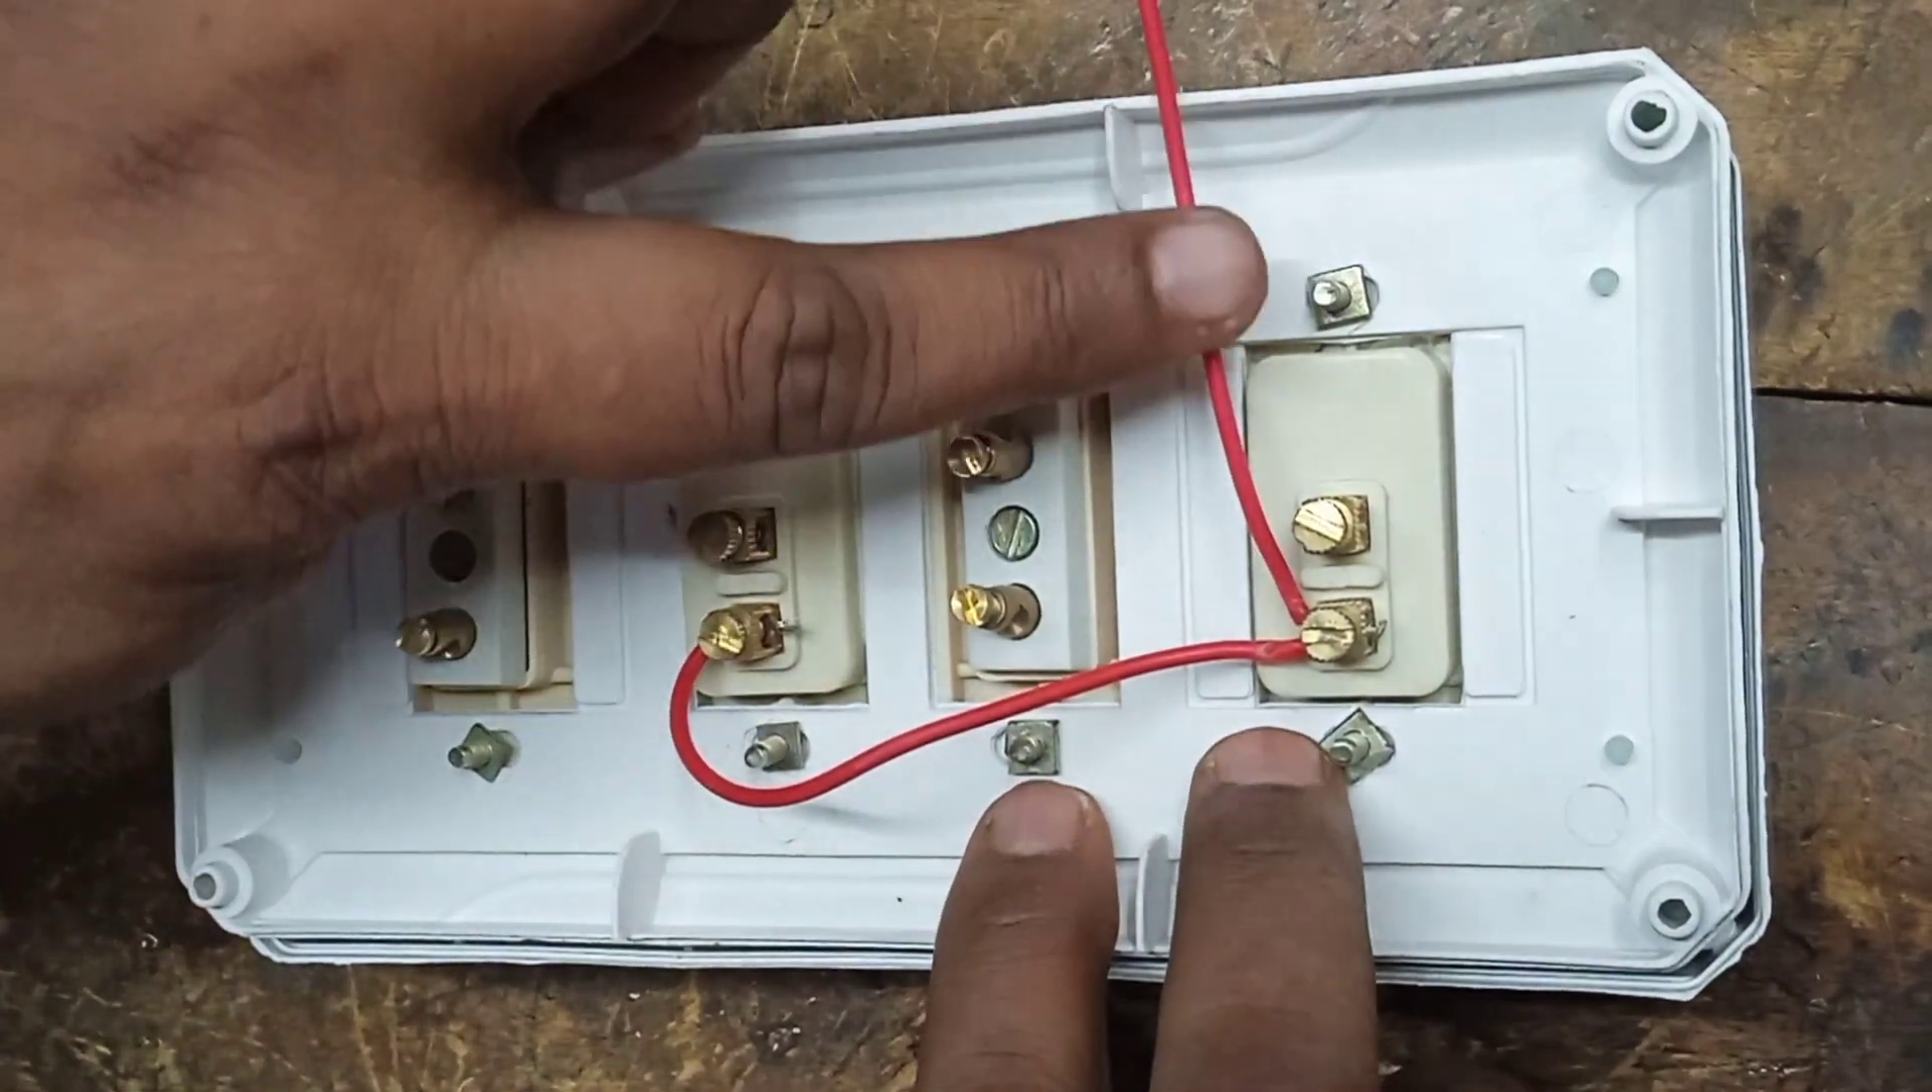दोनों स्विच की नीचे वाले पॉइंट पर हमारा फेस का कनेक्शन हो गया।